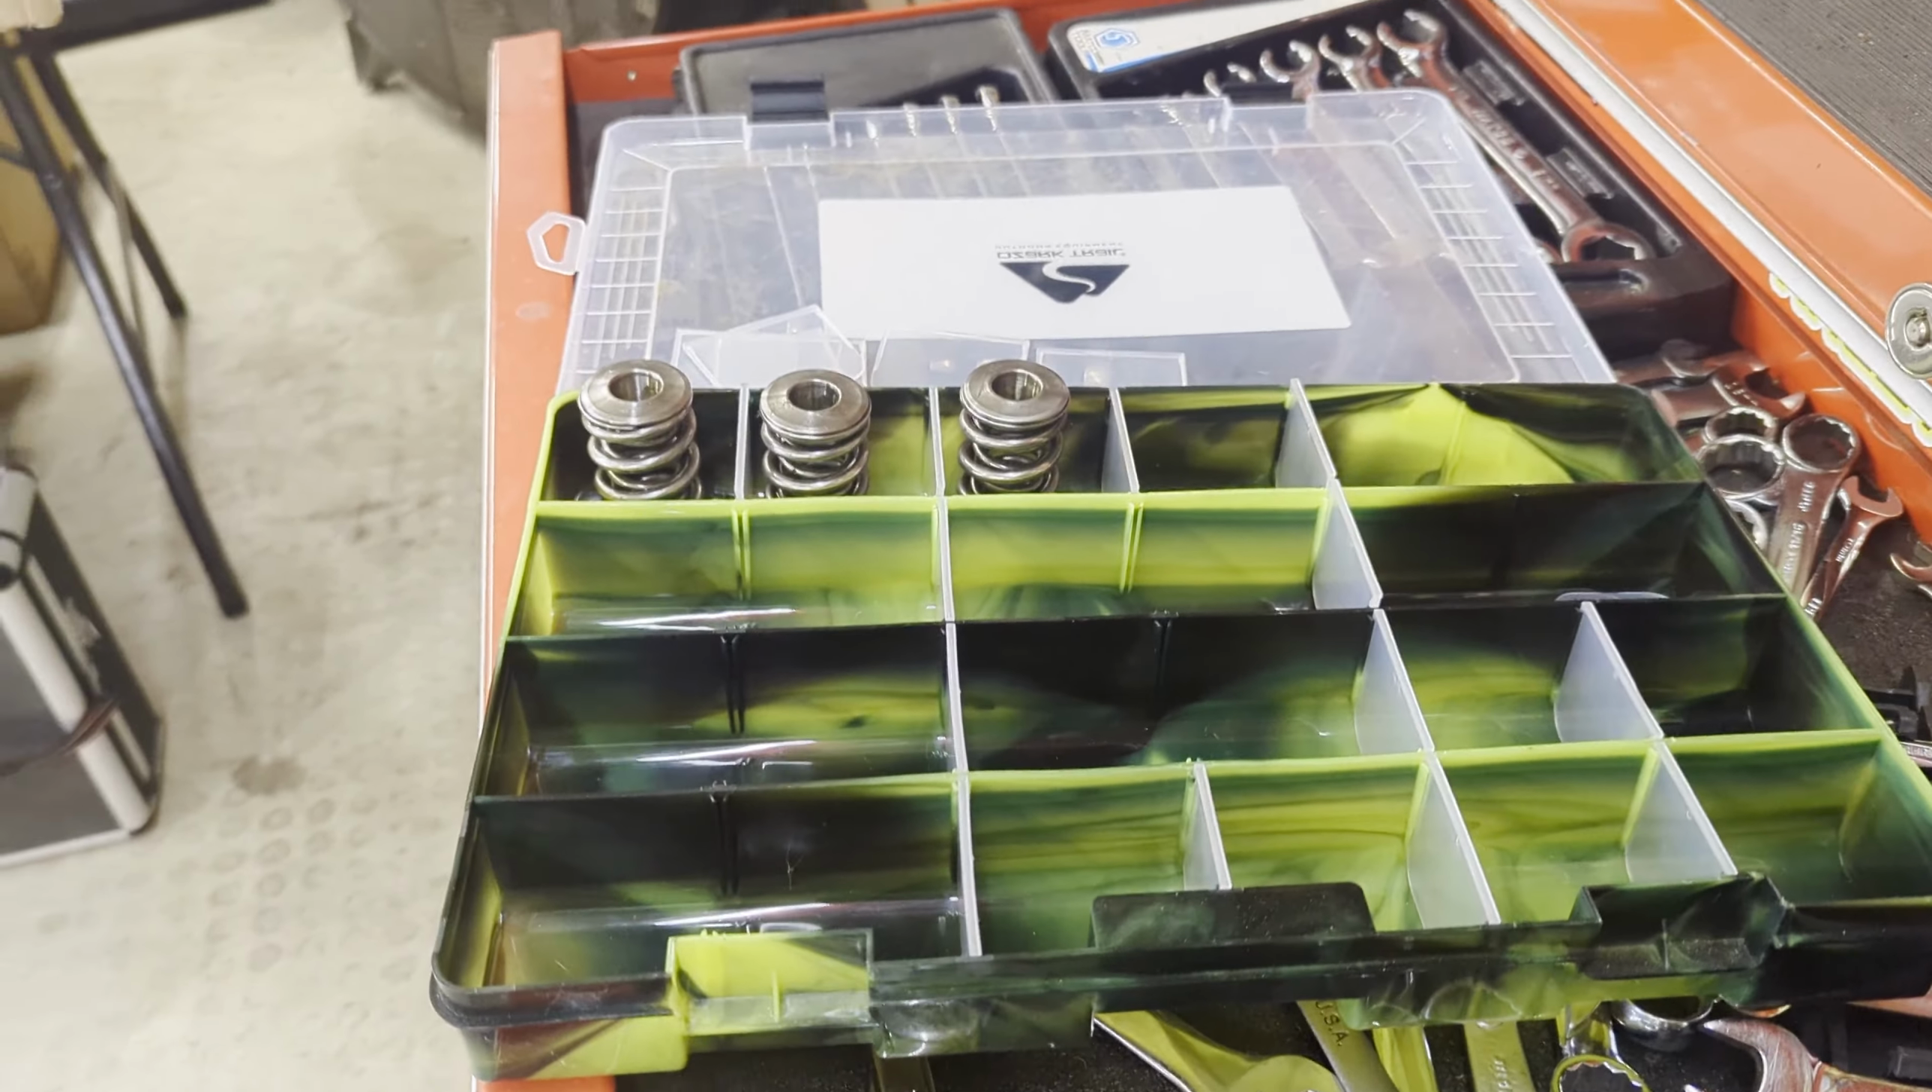So I'm just taking the valve springs out, and I'll test the valve springs before I put them in this motor. So we've got three out right now.